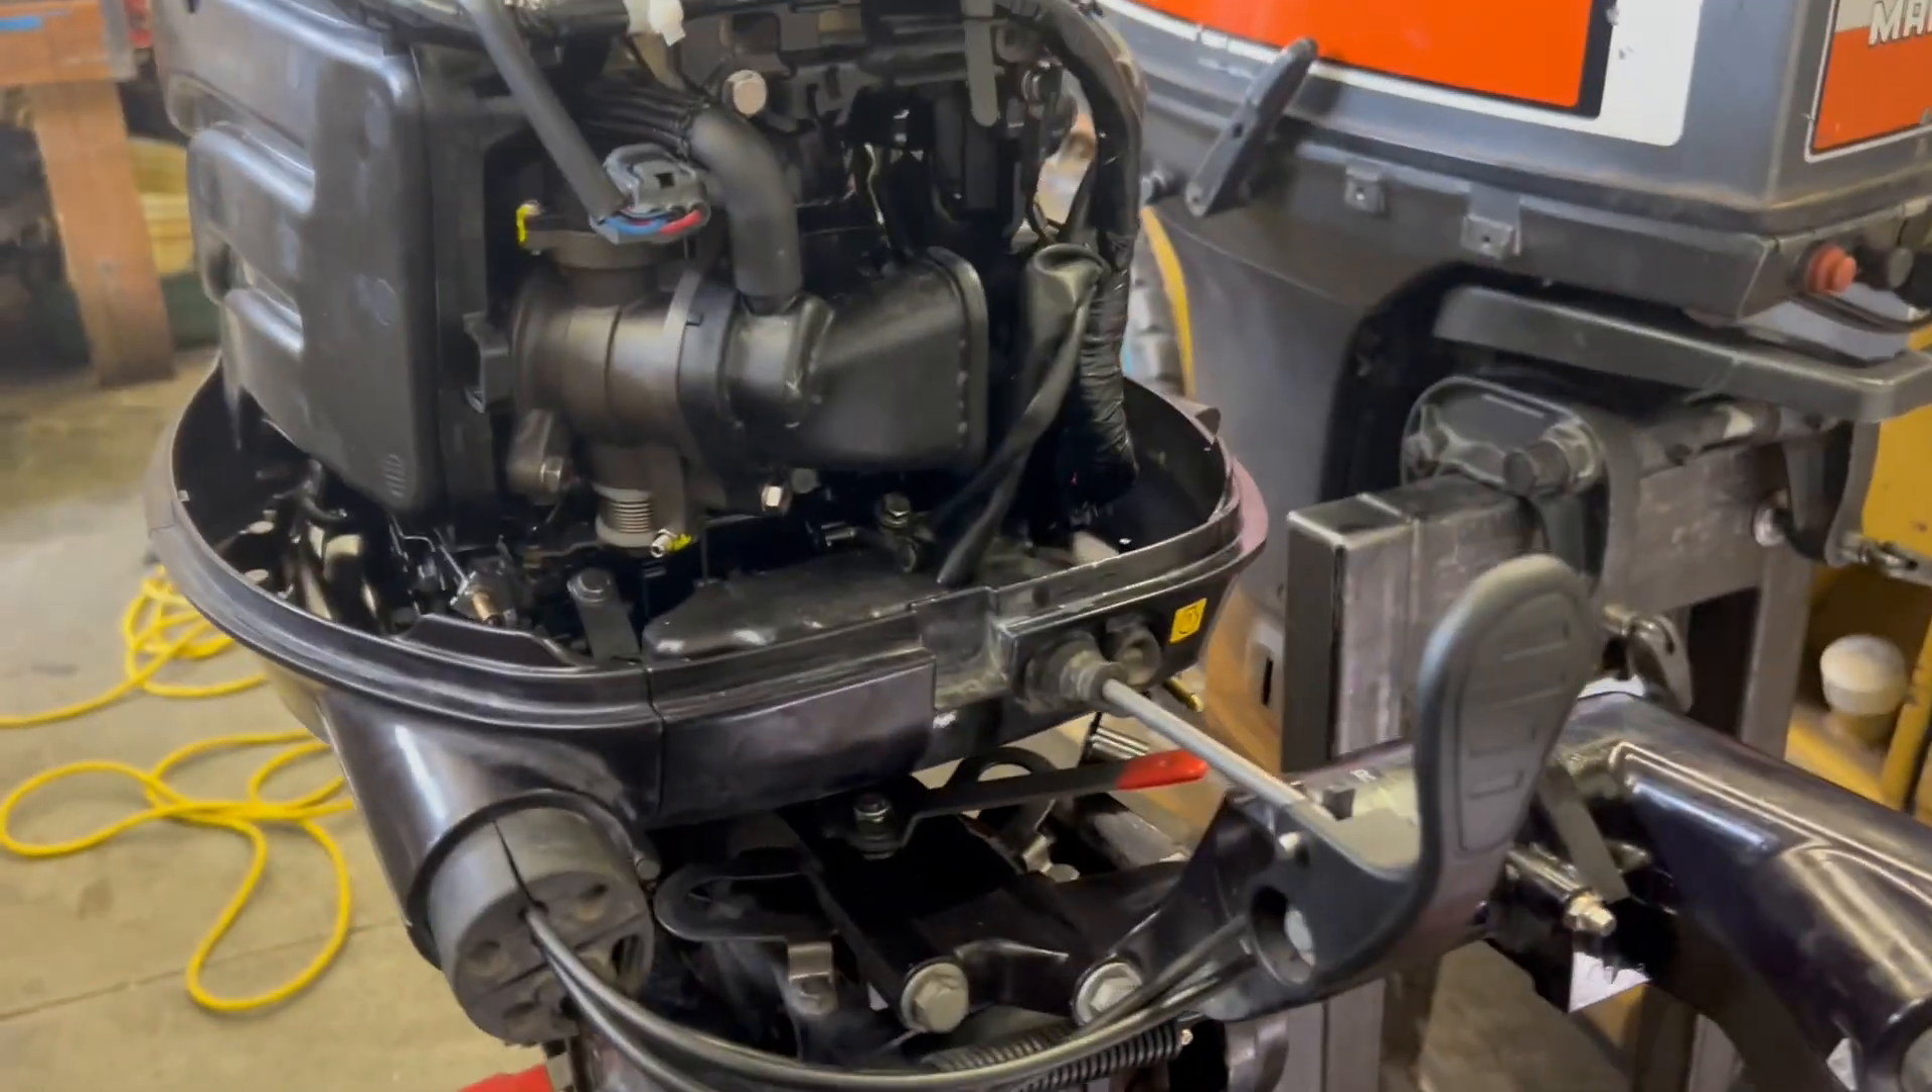The handle's back on.